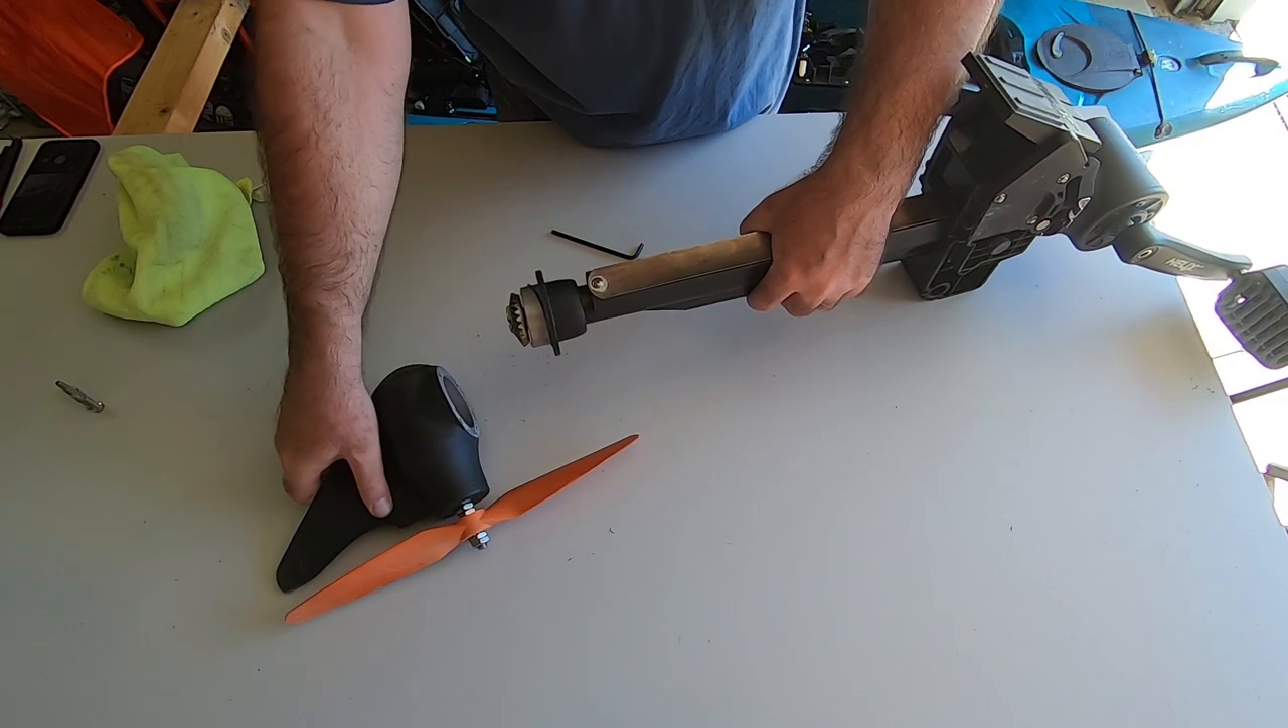All right so the bolts are out and the lower unit just slides off.